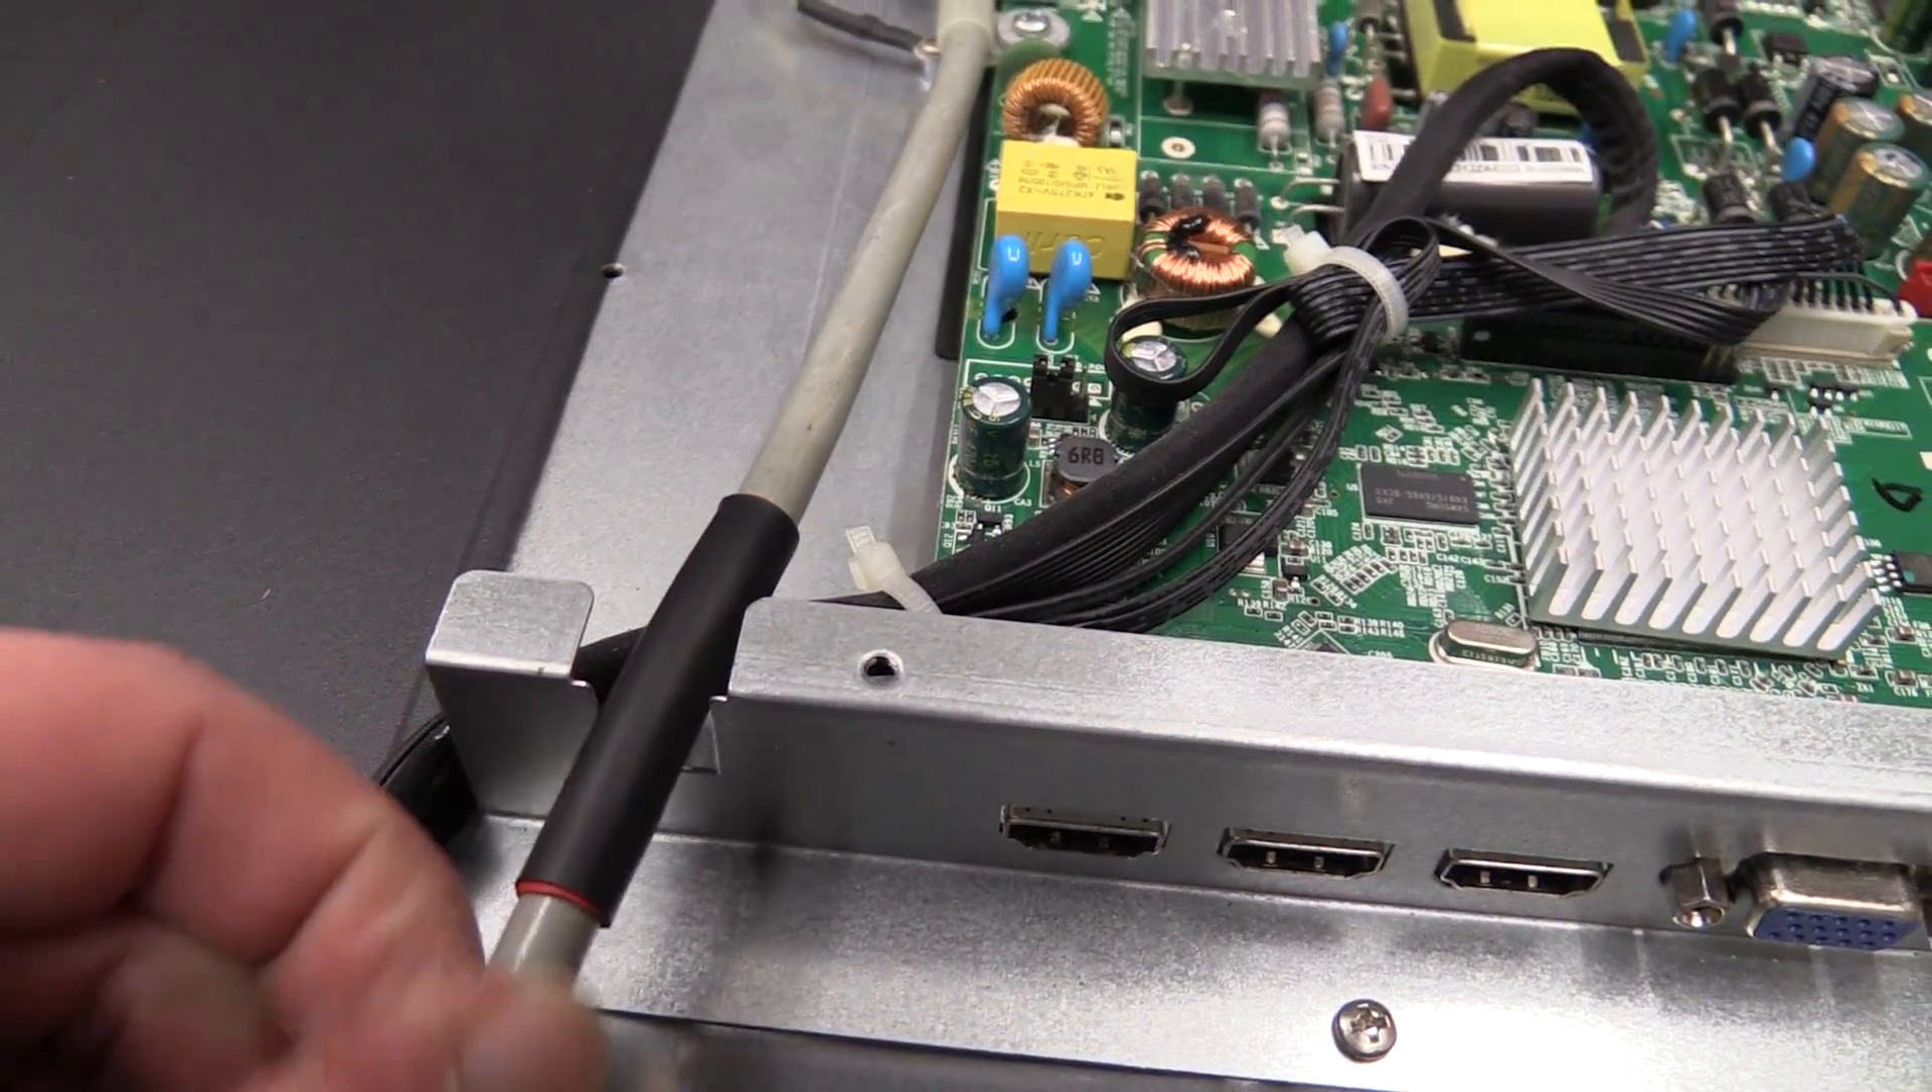So, I used a double layer of heat shrink tubing to hopefully keep the exposed metal edges from wearing through the insulation of this cable.